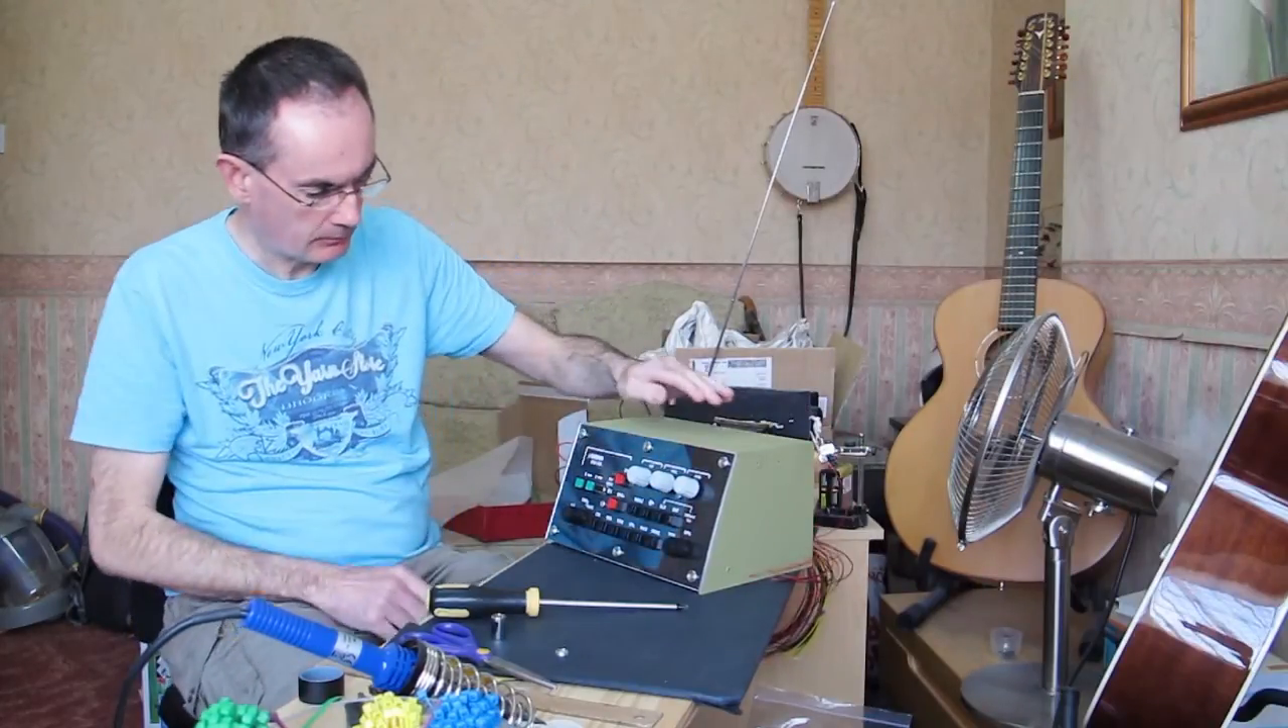We've got a temporary frame with the panel mounted on it.